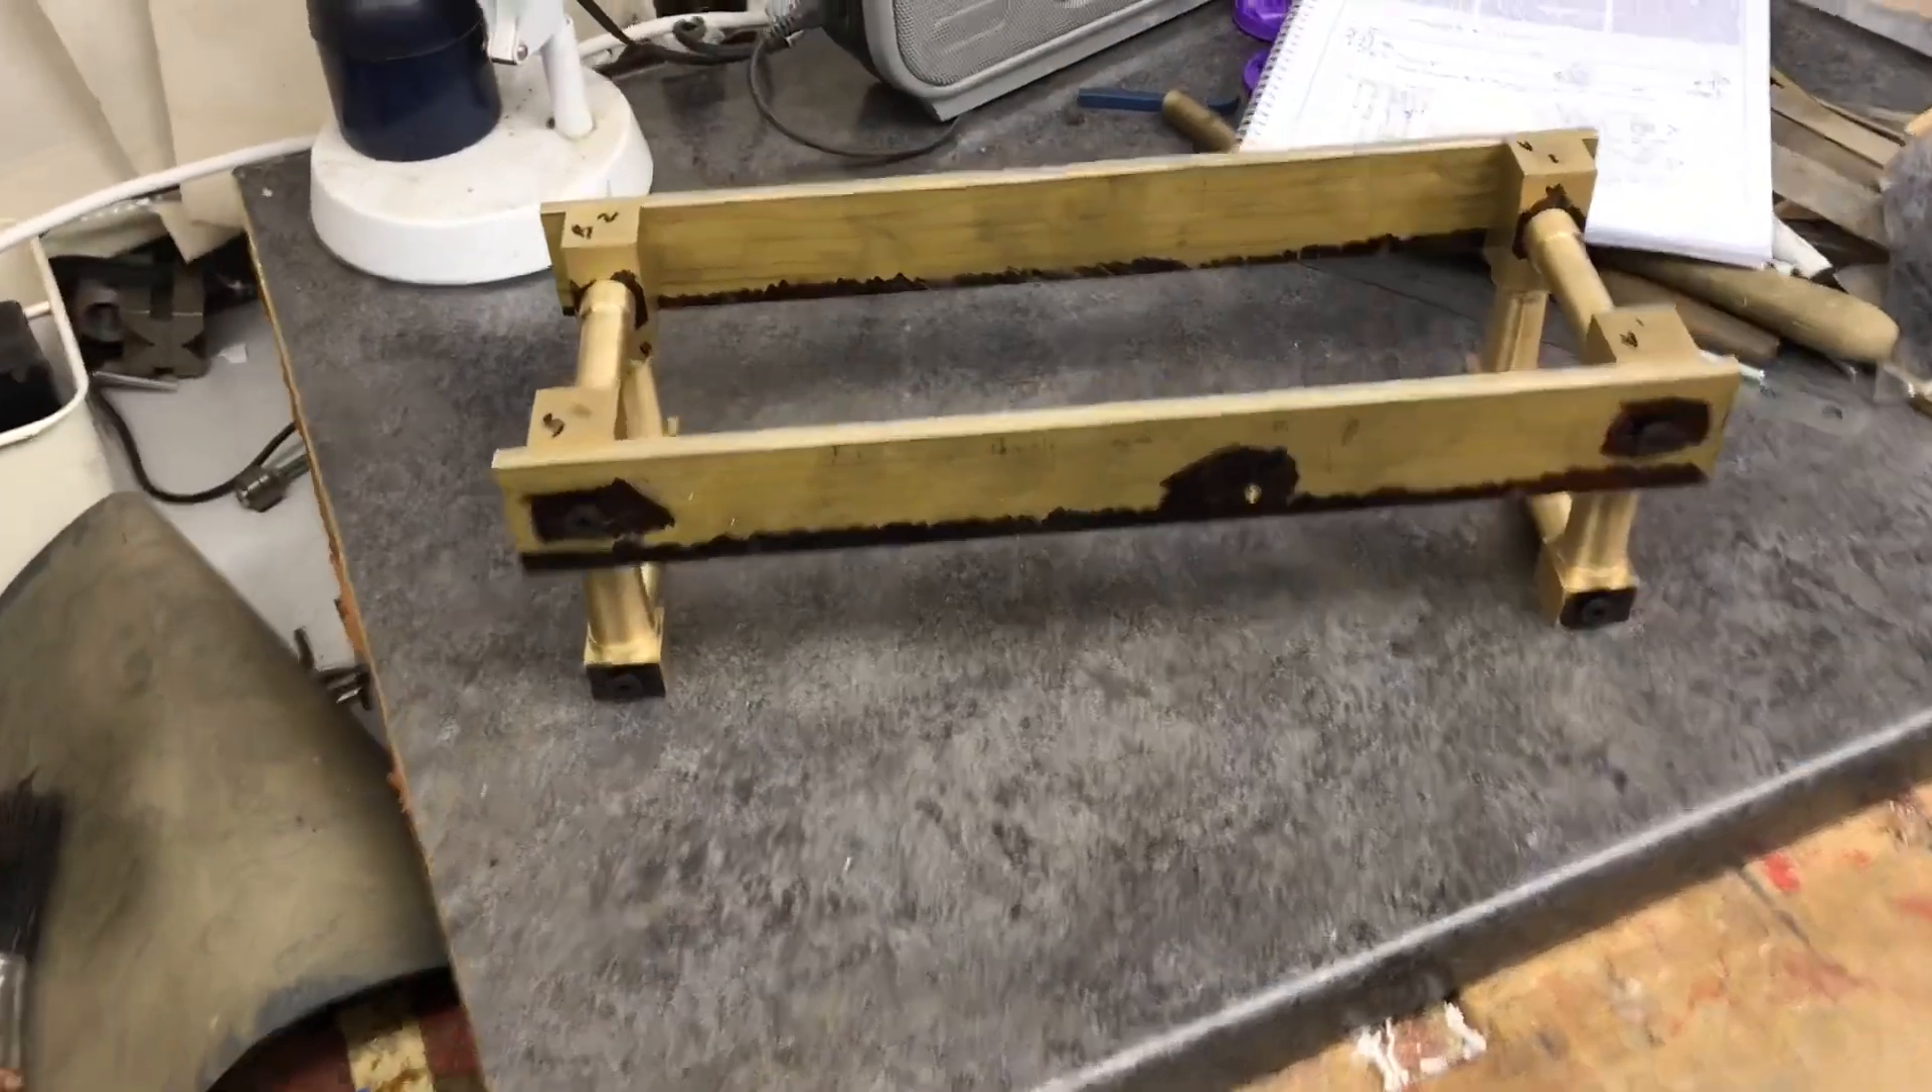I've managed to screw the two cross members across and bolt that to the pillars and the posts and it's really sturdy really sturdy and it's bigger than i thought in a weird sort of way.